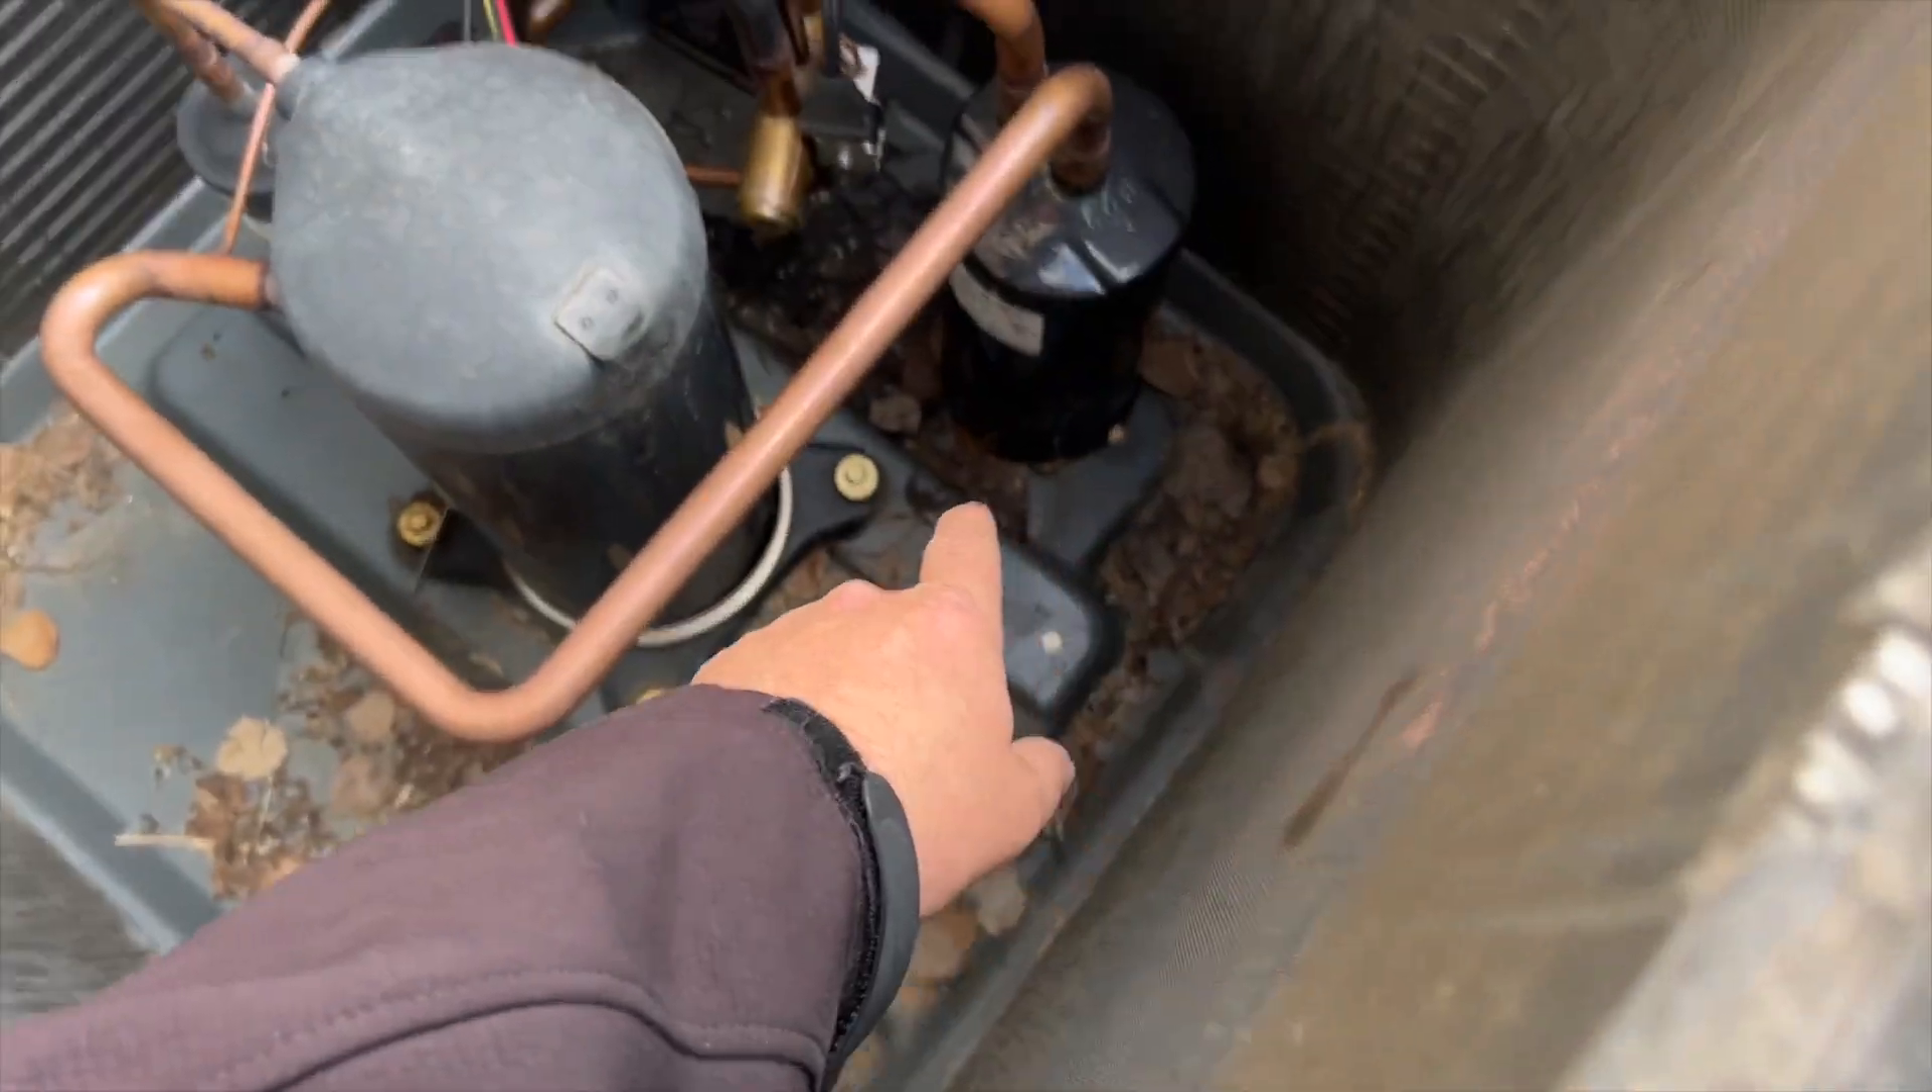Okay we got the lid off uh there is stuff everywhere as you can see.